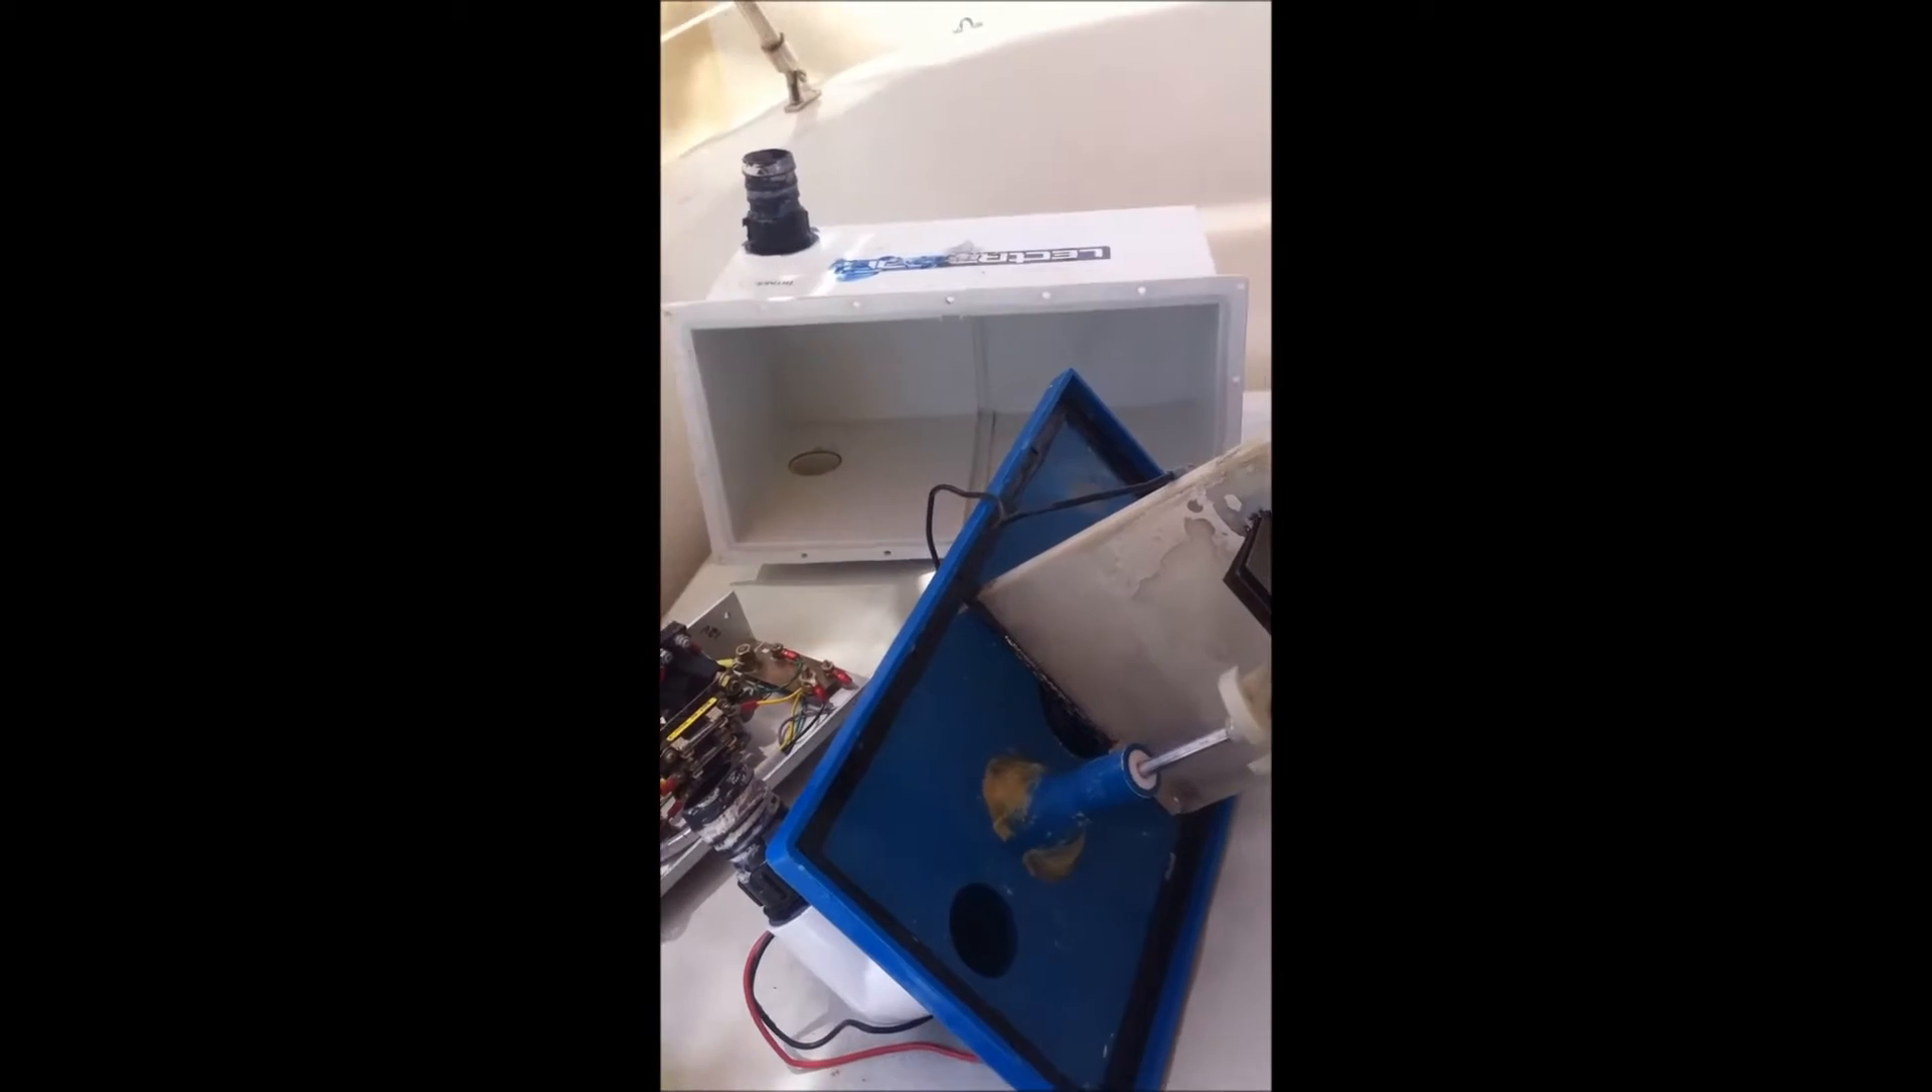This is what the system looks like as it's disassembled.